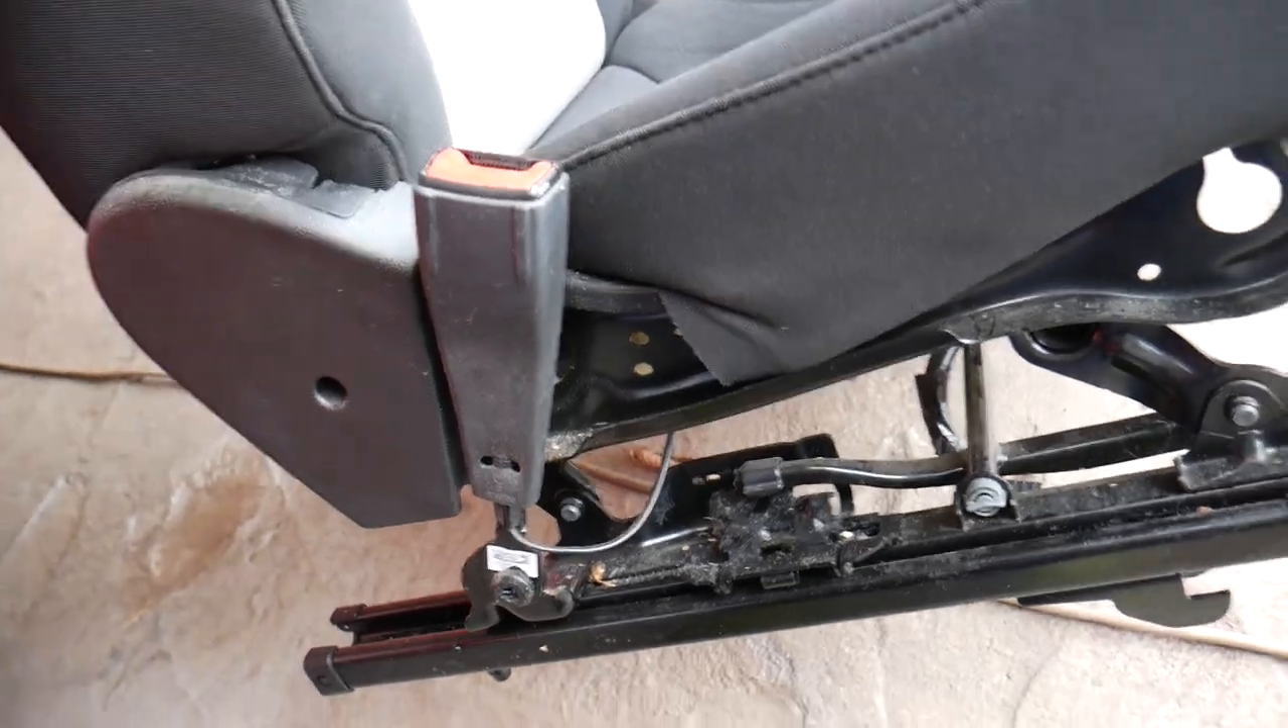Okay you can see we got the seat out.